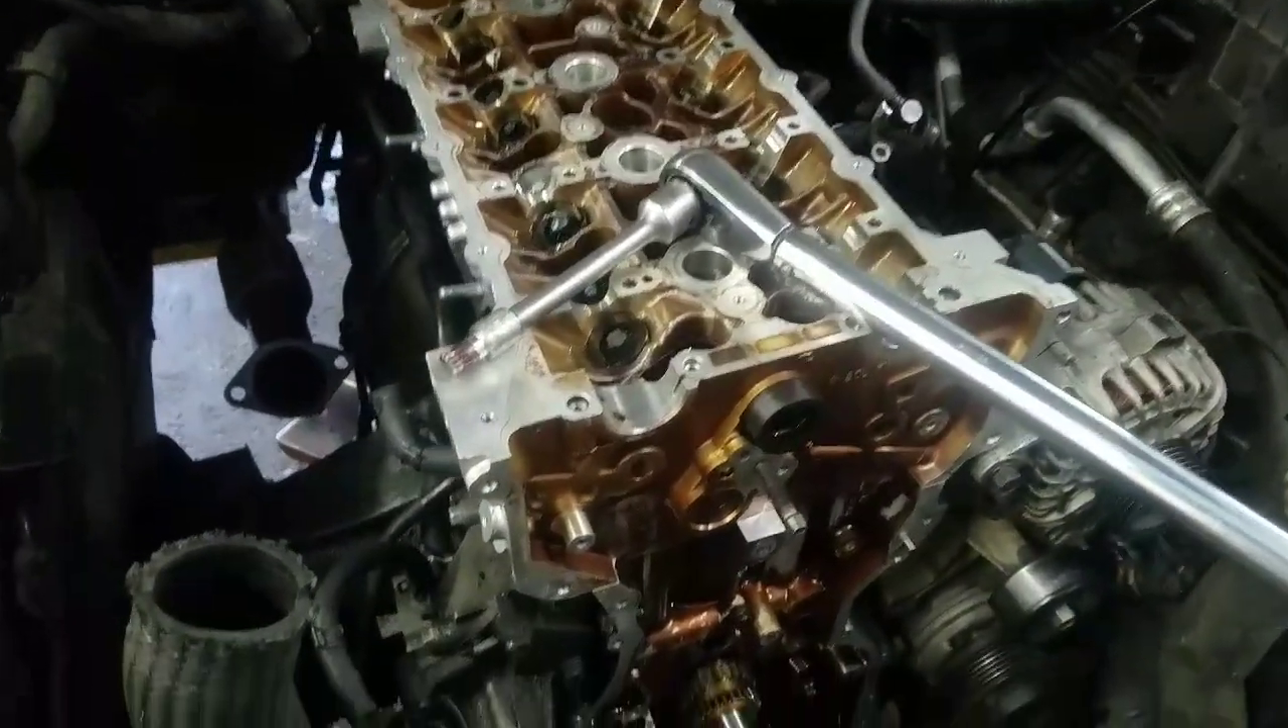Ok ok as you can see I have already put the head in place.